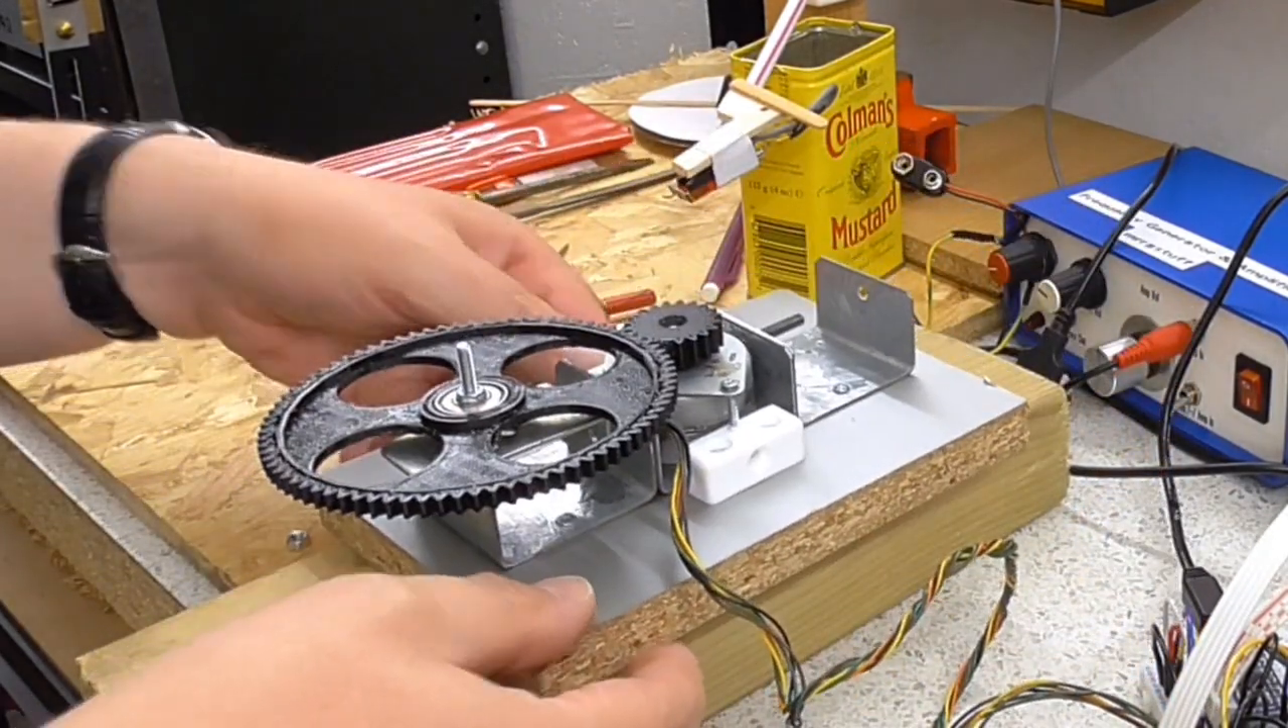And I've put the bearing in the middle there so it's time for a little demonstration I think.